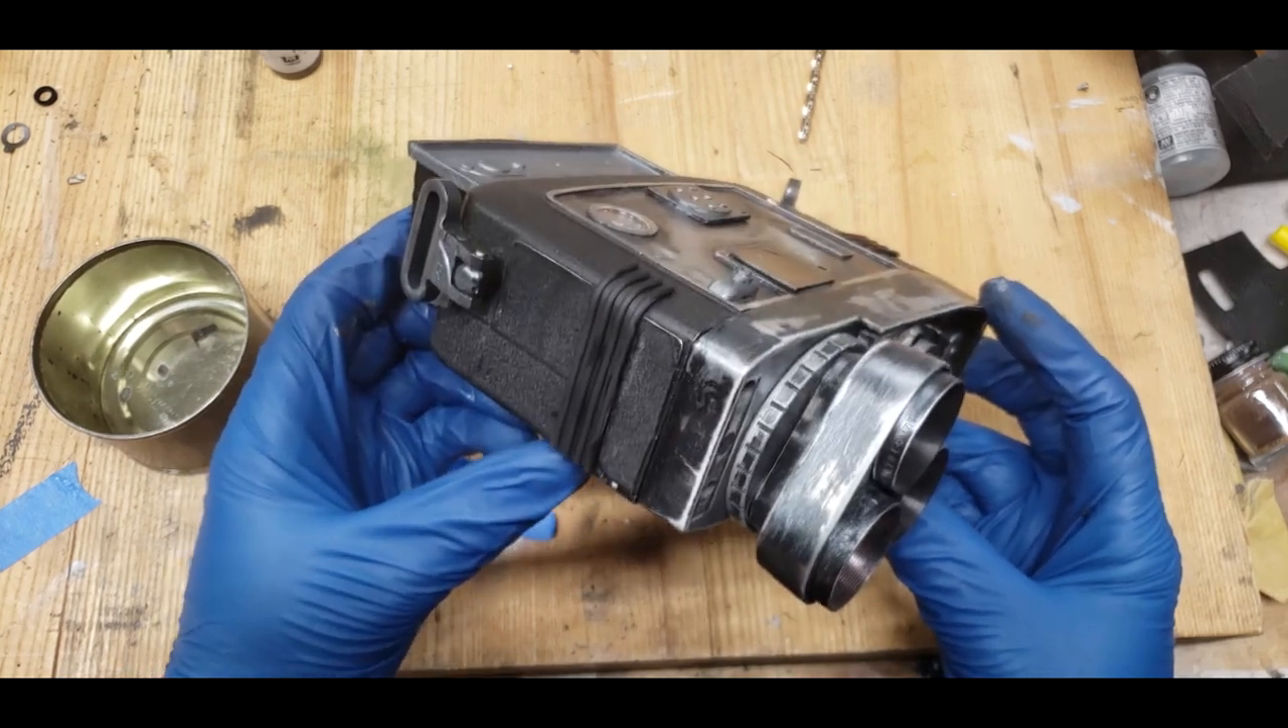Okay, so we have all the parts on now. We've got our ribs on the side.